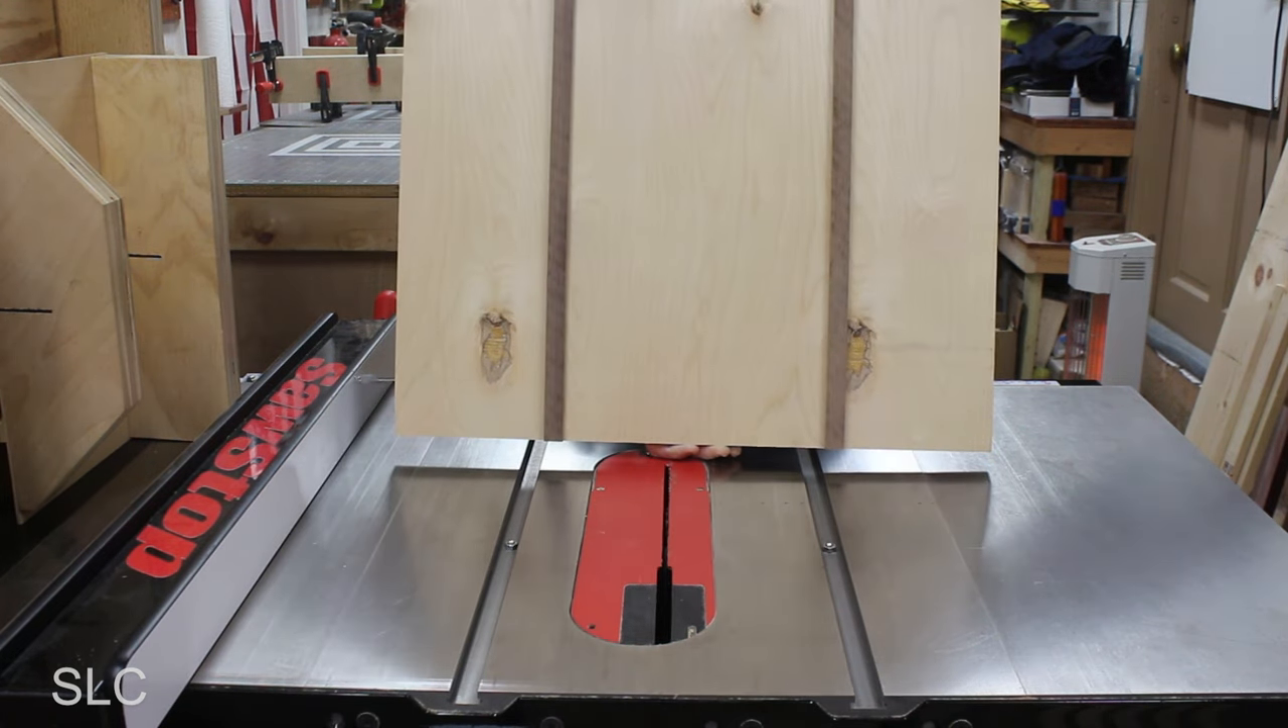And now you have the rails attached.